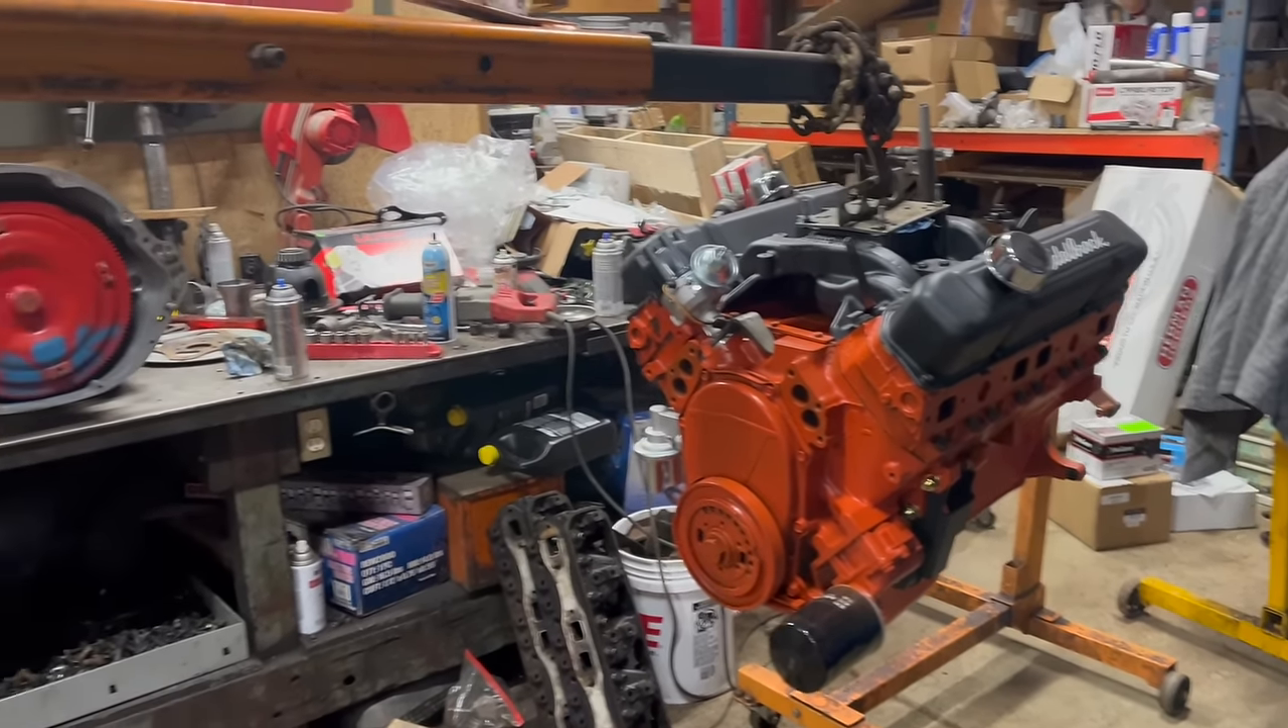I've got the engine dangling and I'm working on connecting it to the transmission.